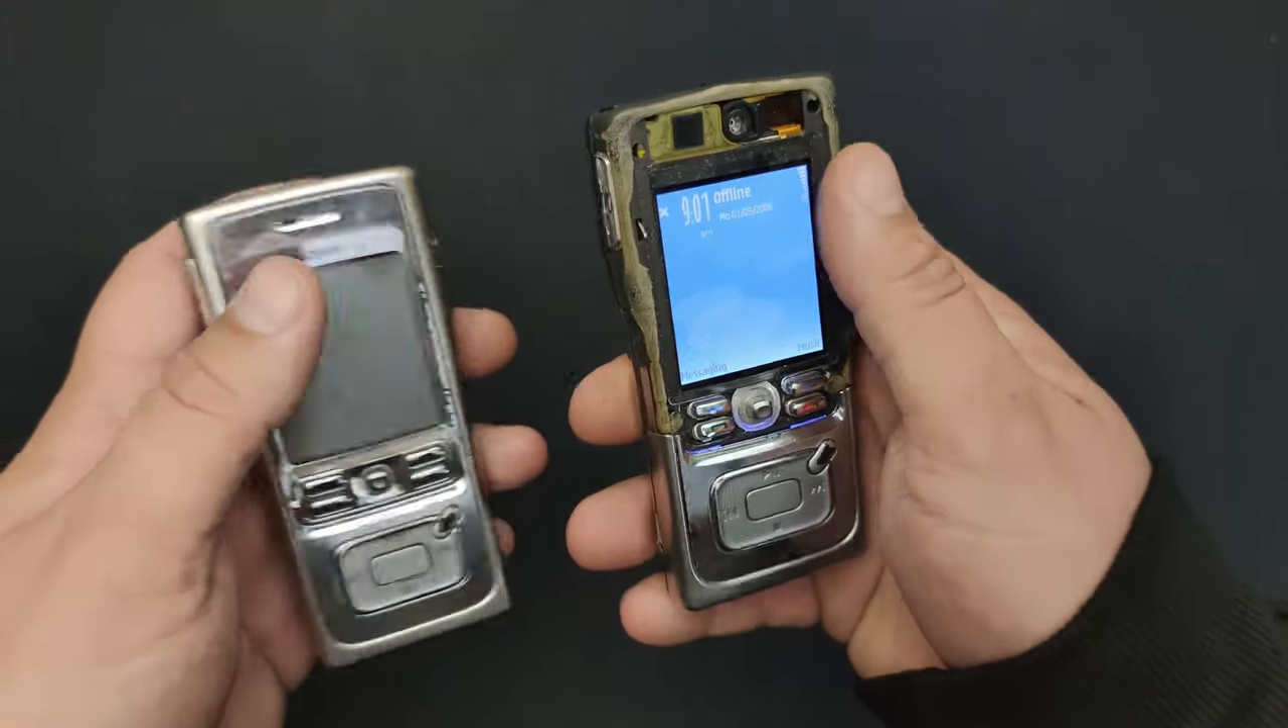The body shell is incomplete It's missing the face.